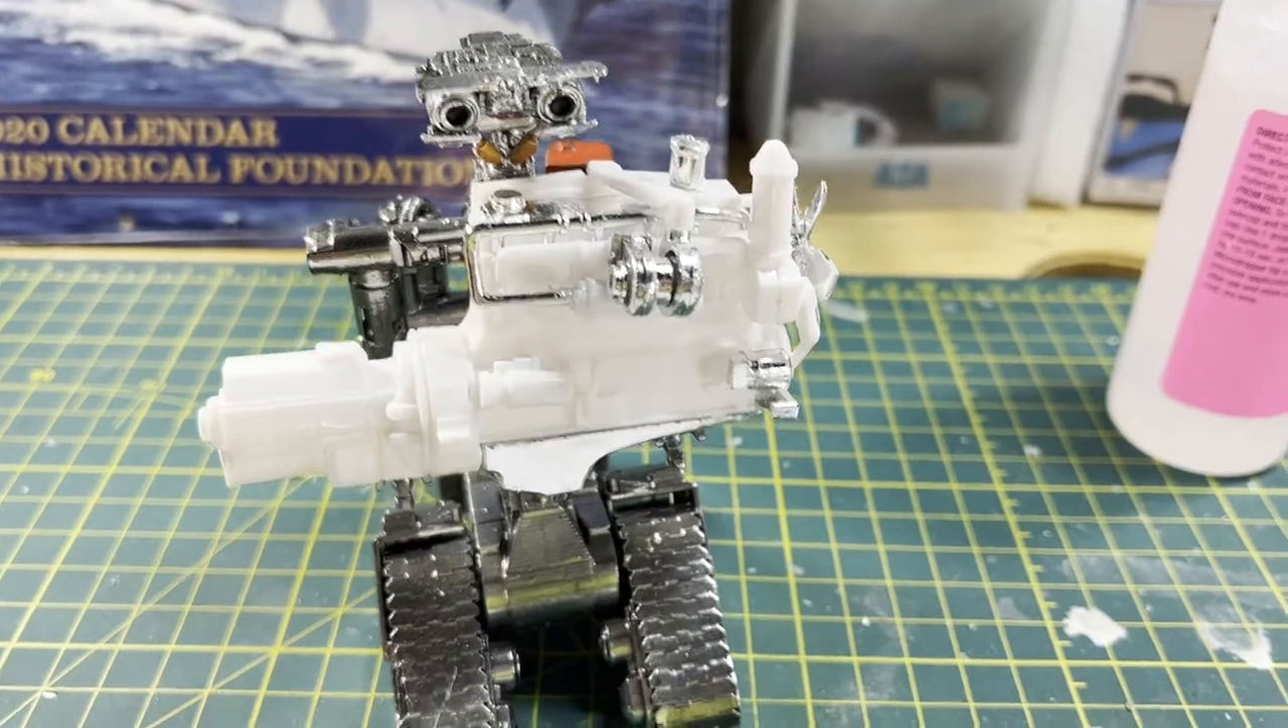Got the engine put back together Johnny 5 is helping me out here and everything put on there.